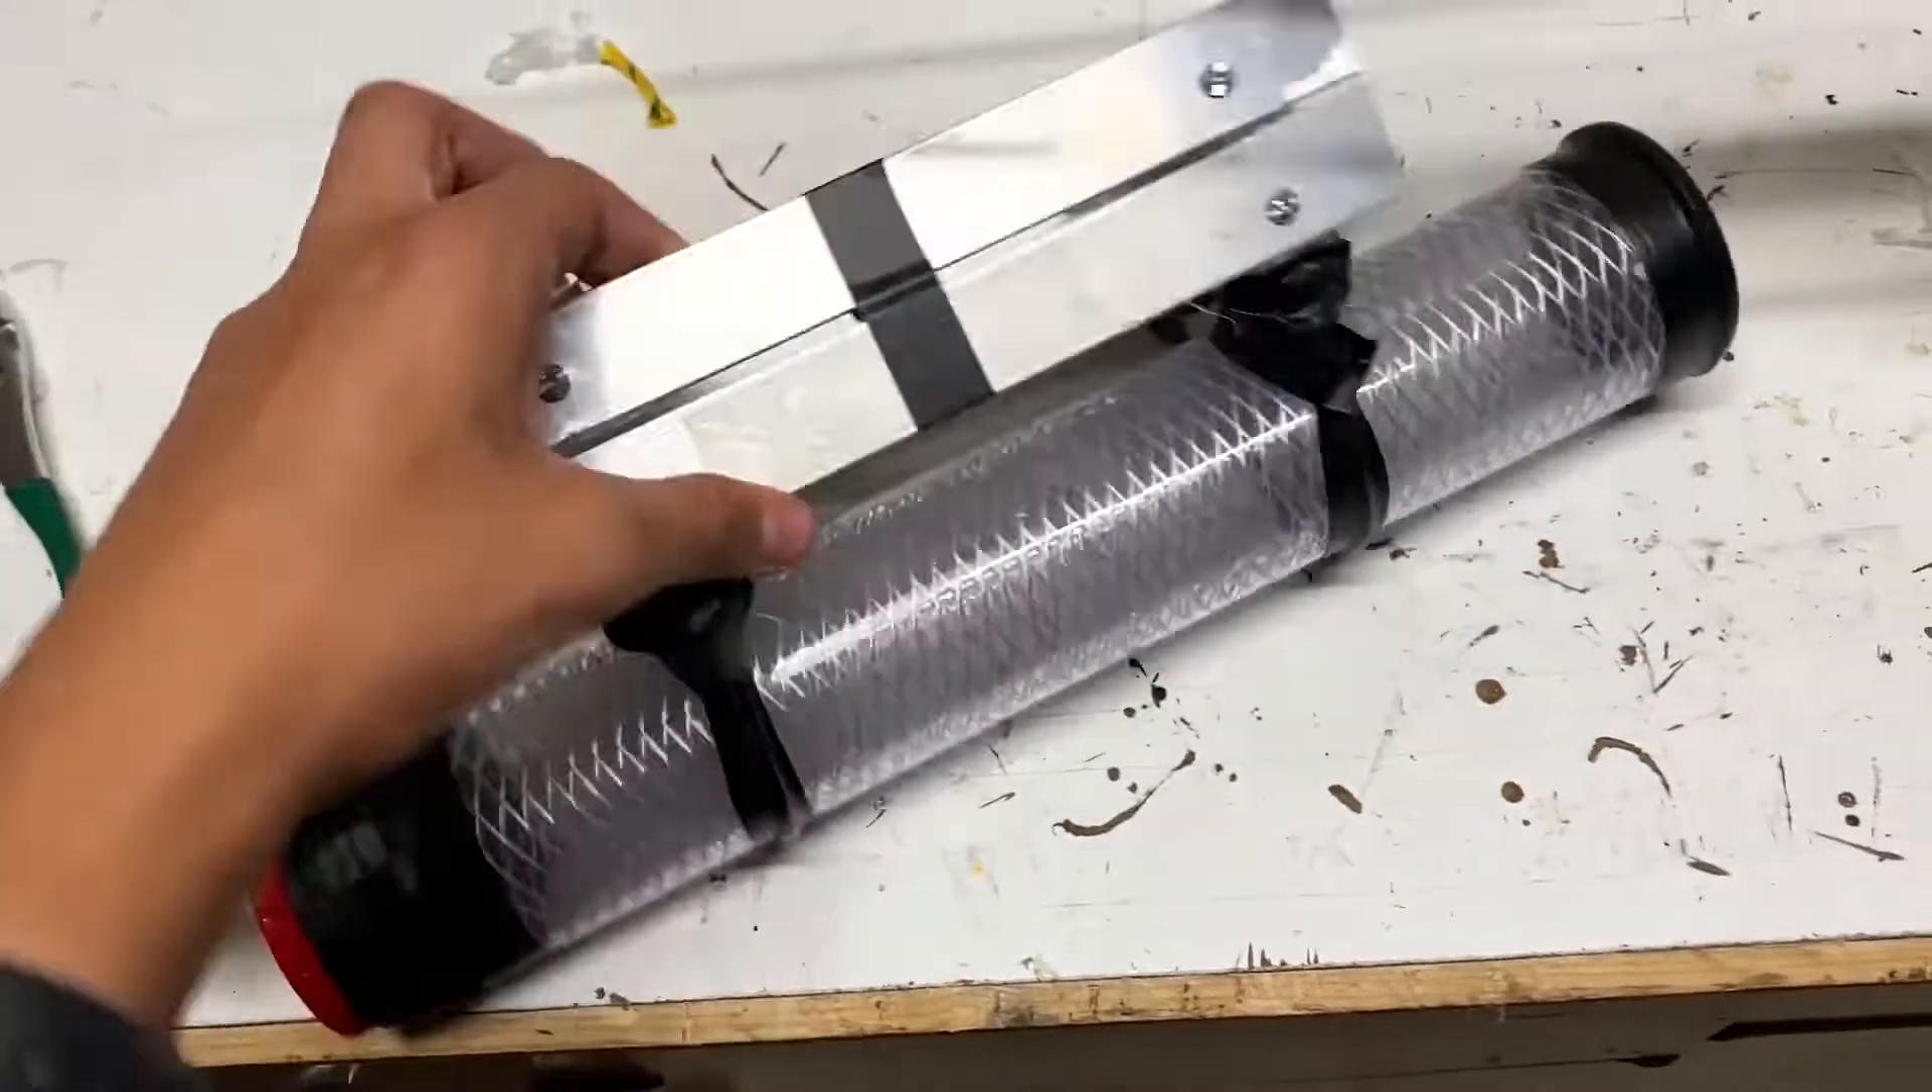All right so we just finished the combustion chamber and we mounted it on the metal exoskeleton arm right here.